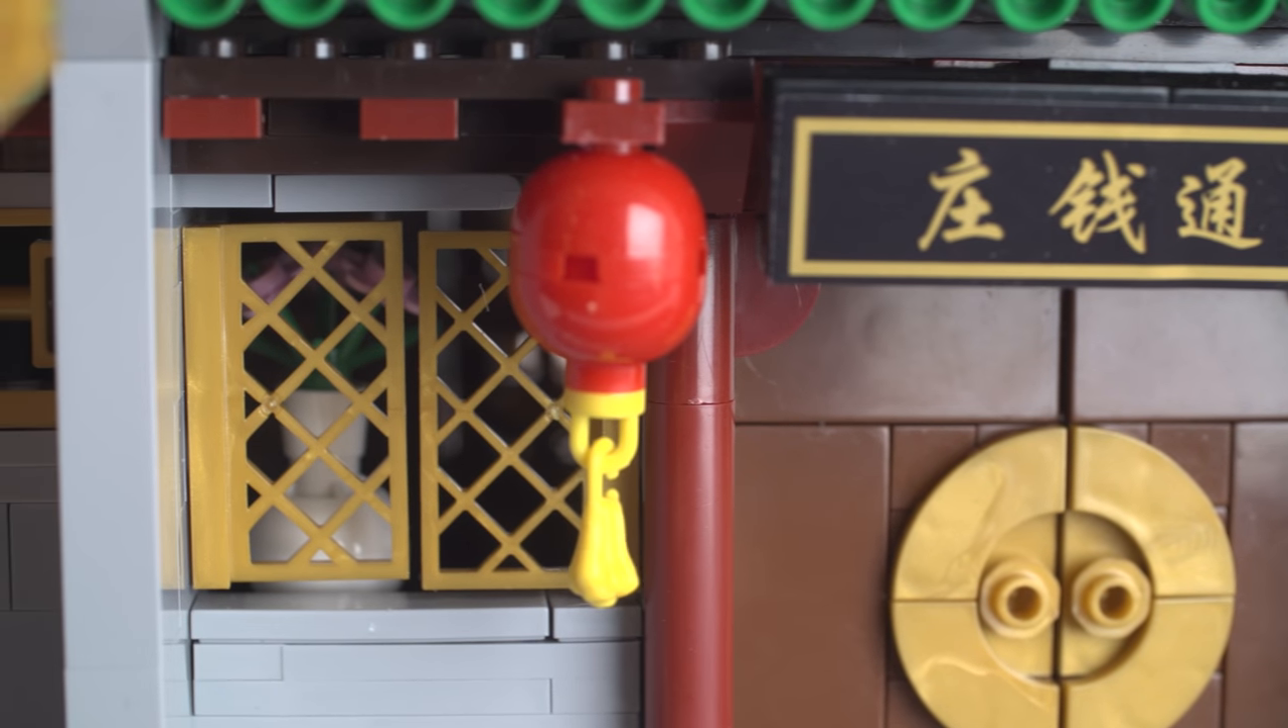You got a couple of windows there on the sides. They're kind of like slotted sideways in. They're not really perfectly lined up, but they look okay. There's a little bit of a gap there.